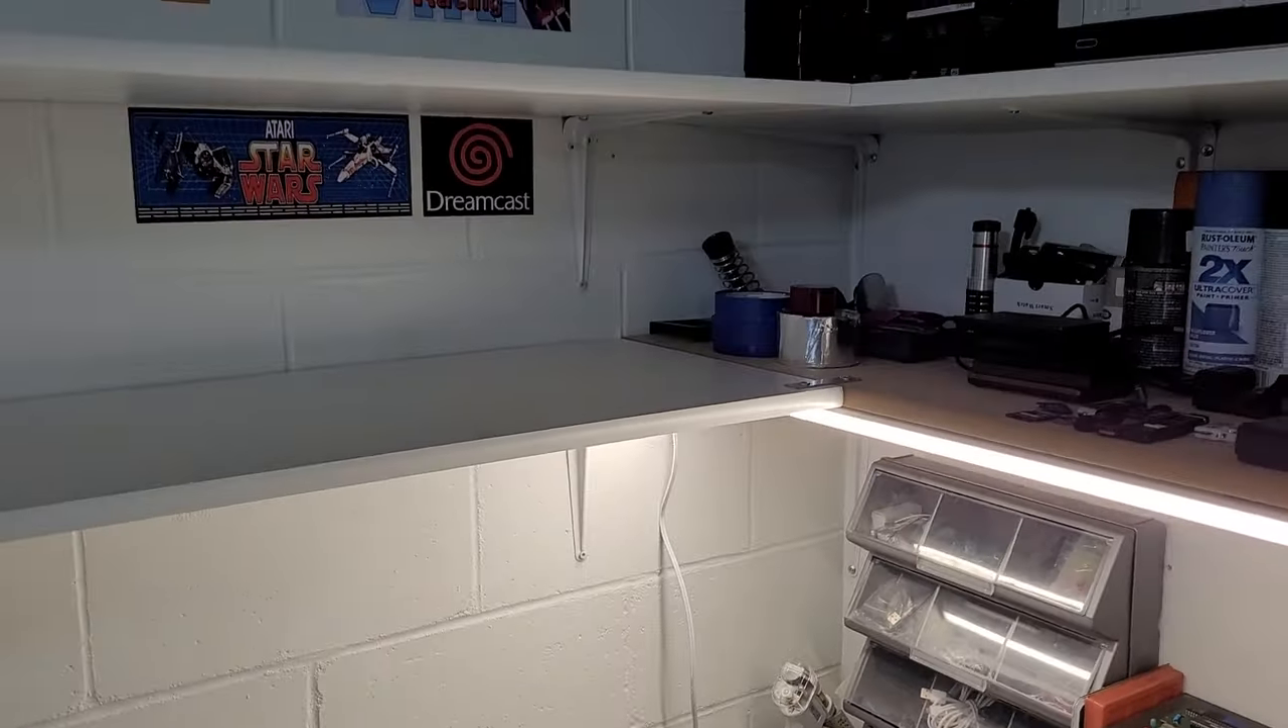So the installation of these shelves is now done.